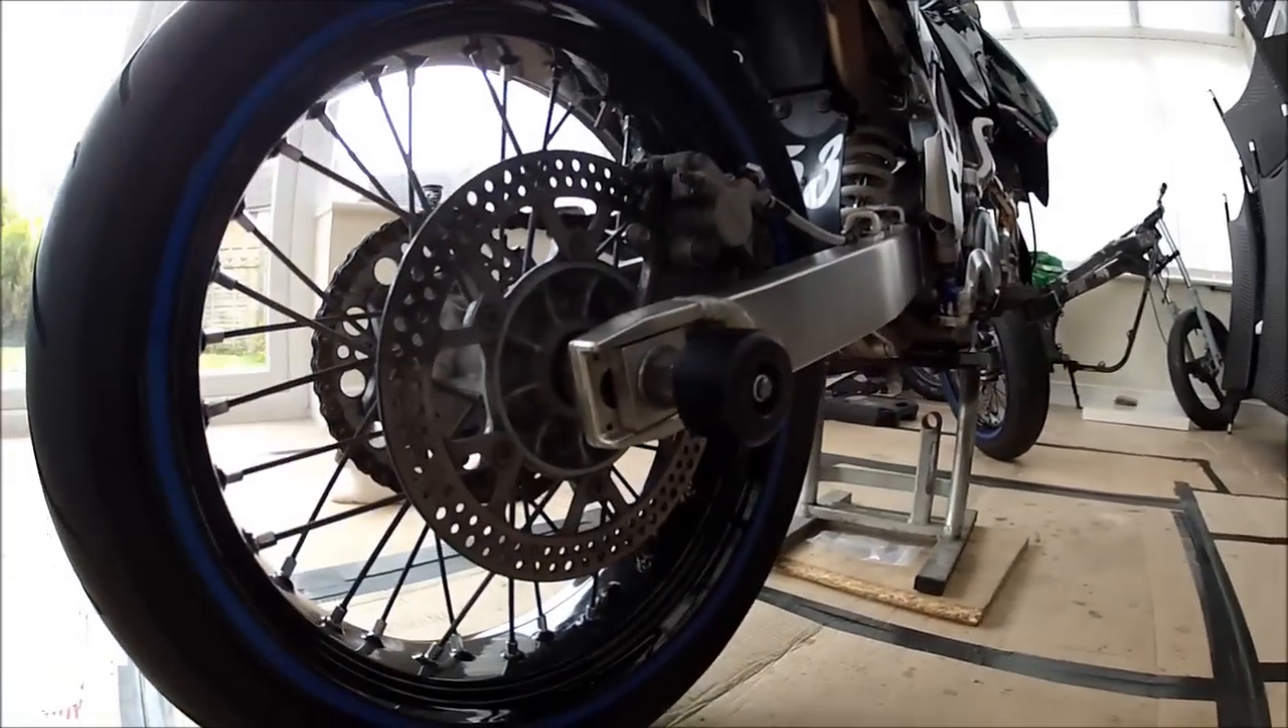Rear axle sliders are fitted.